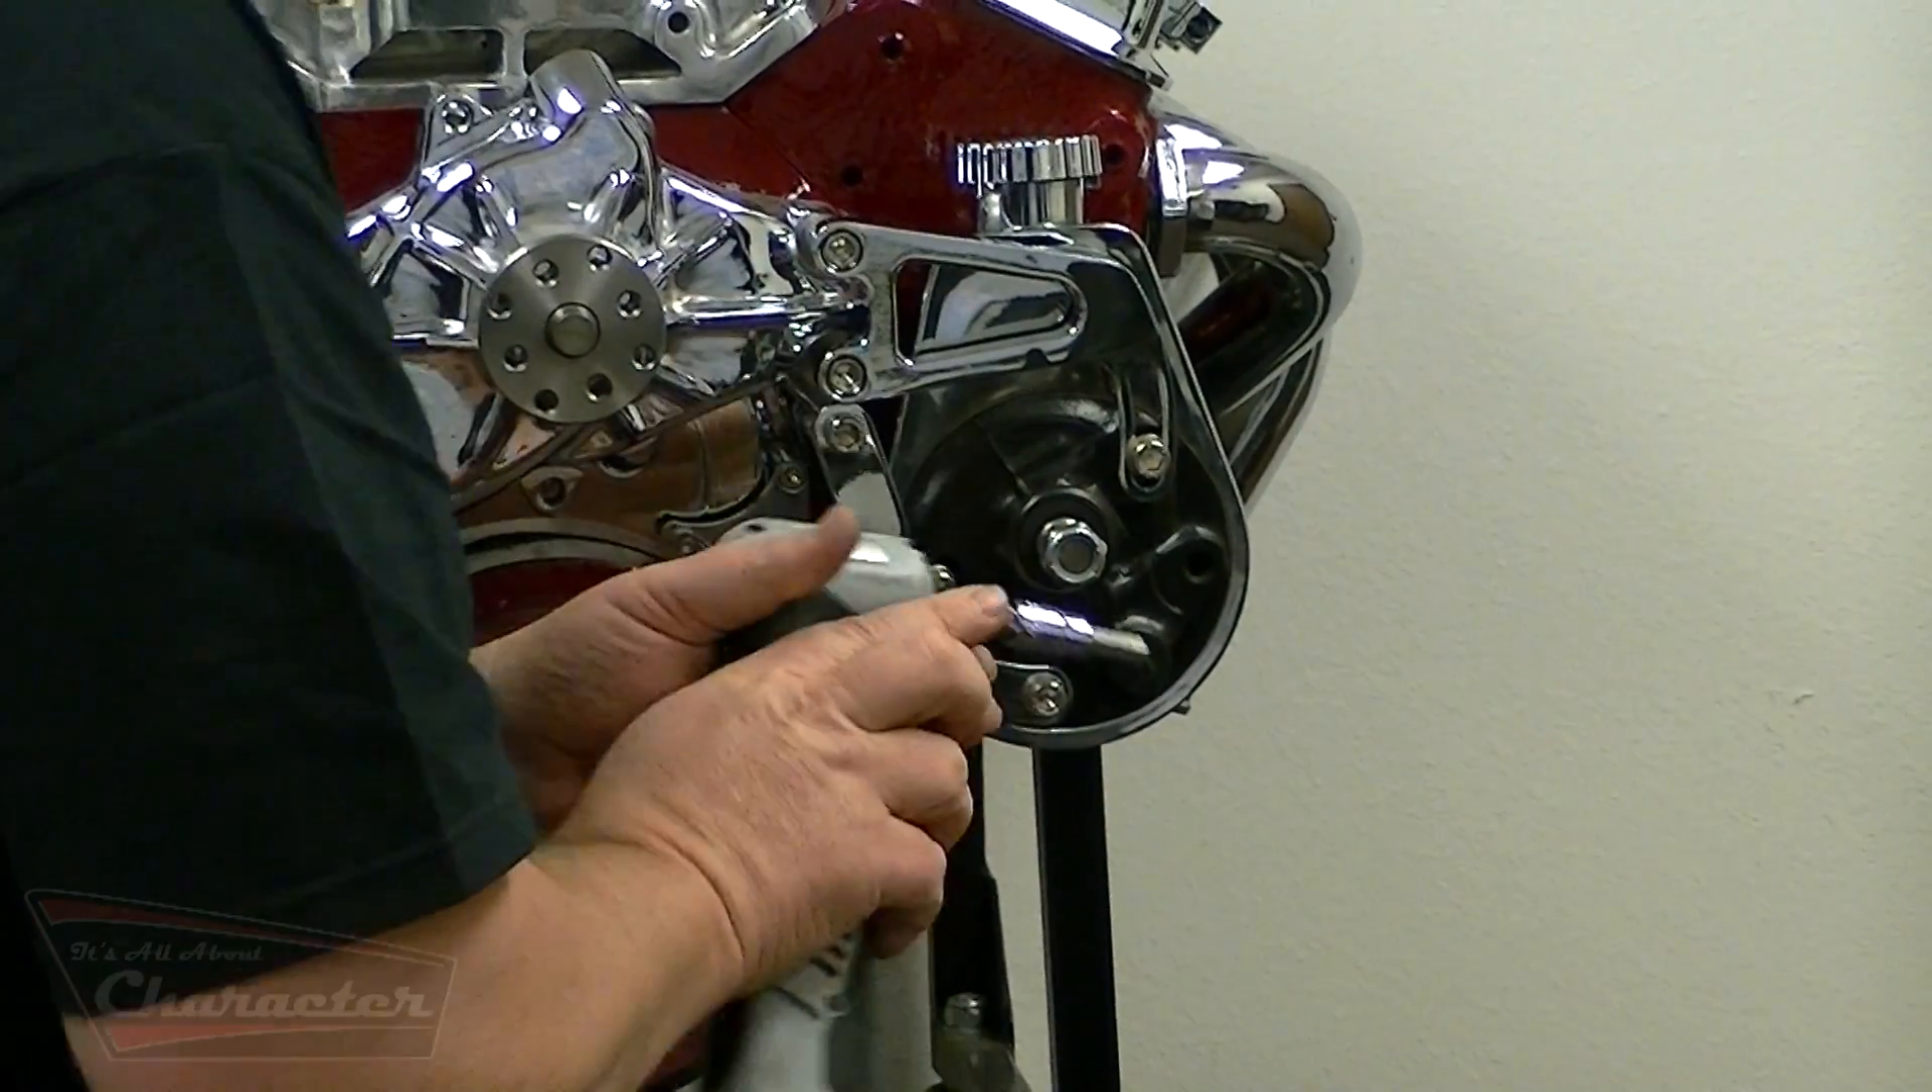Your power steering pump is installed, except for the pulley, and you don't forget to tighten the other side of the pump.